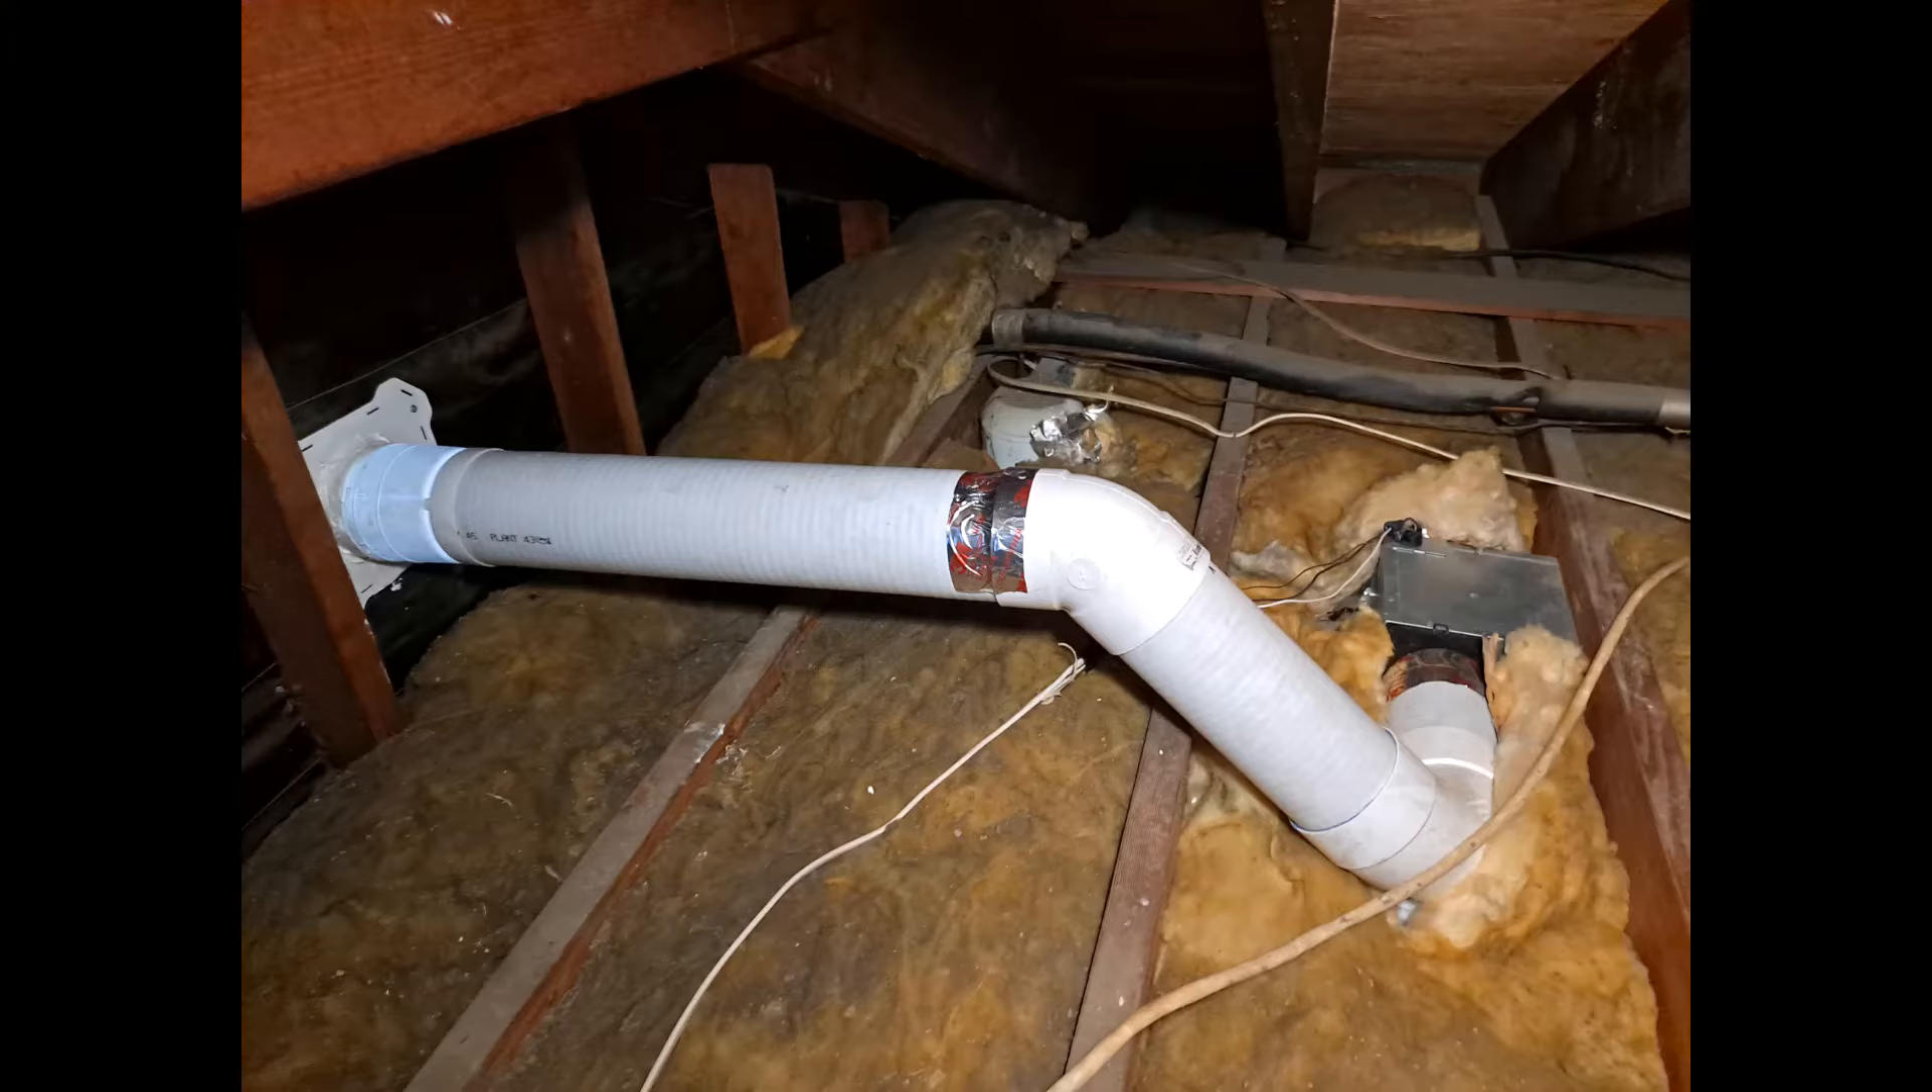So here's a view of the completed installation you can see i've replaced The insulation around the fan.